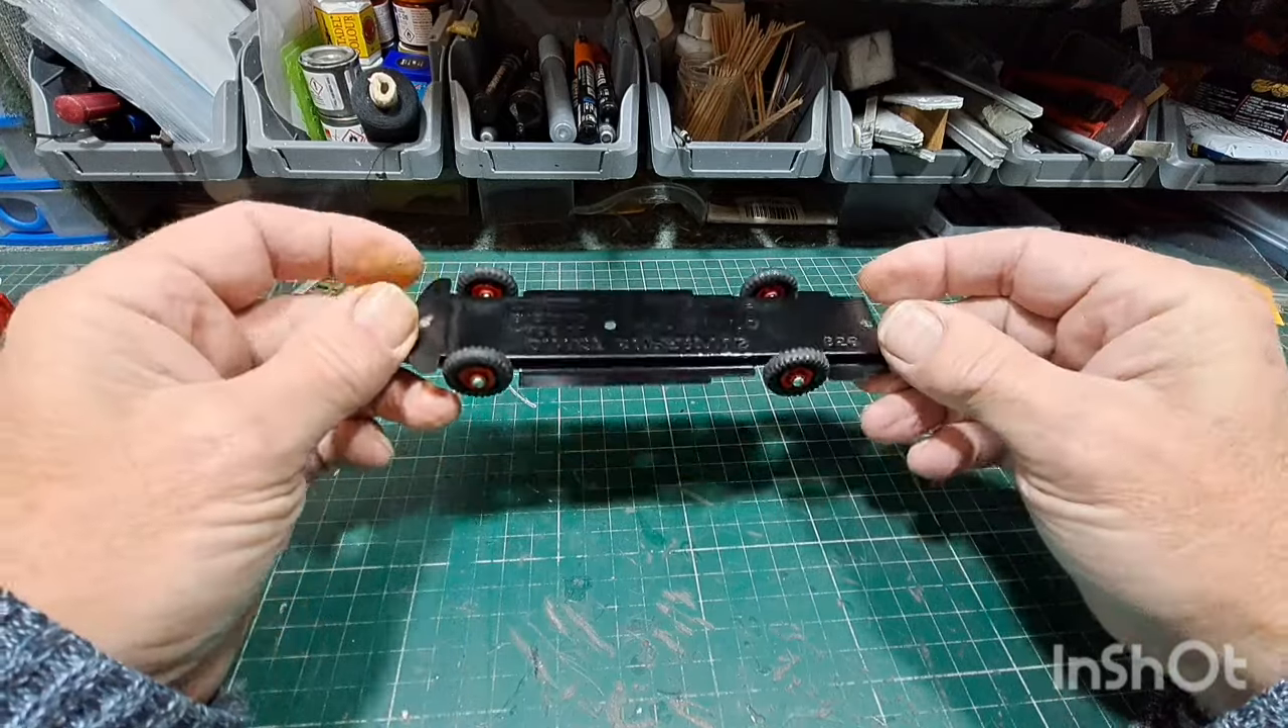Base is all done. I've got the axles back in.